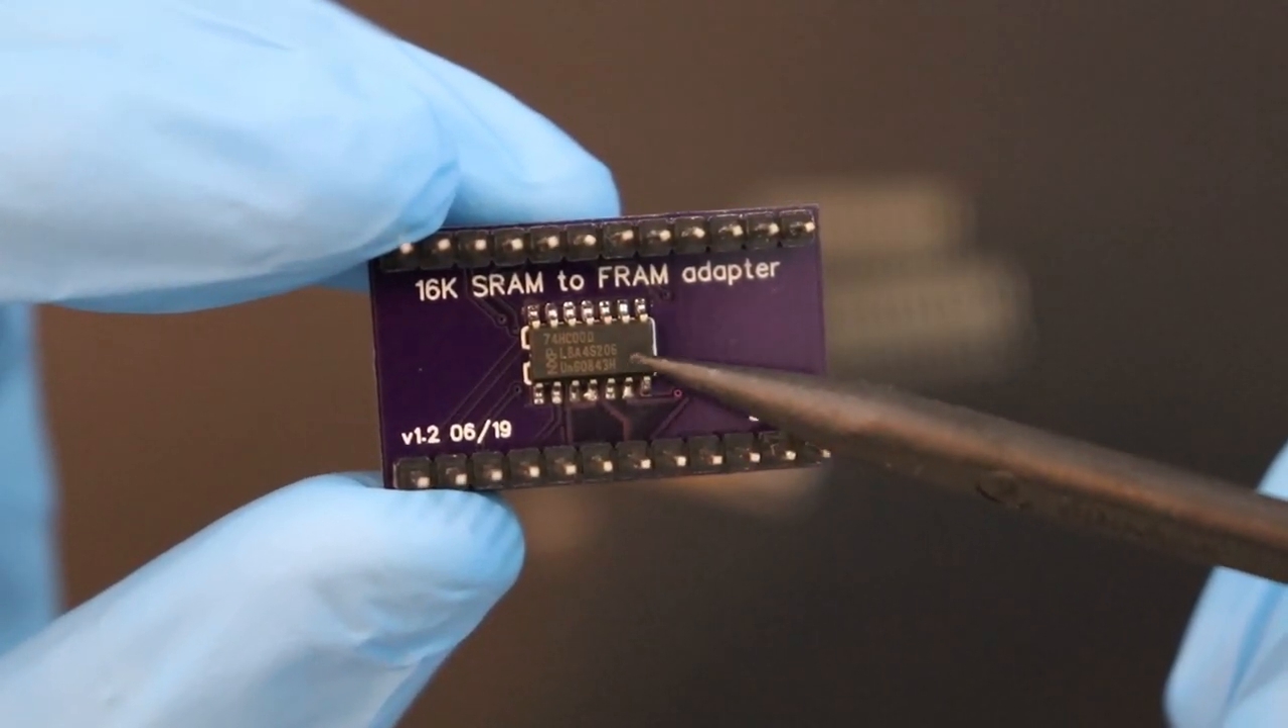Then on the other side of the unit, we can see that the Logic IC is soldered to the board so that the writing on it is readable with the rest of the text on this side.